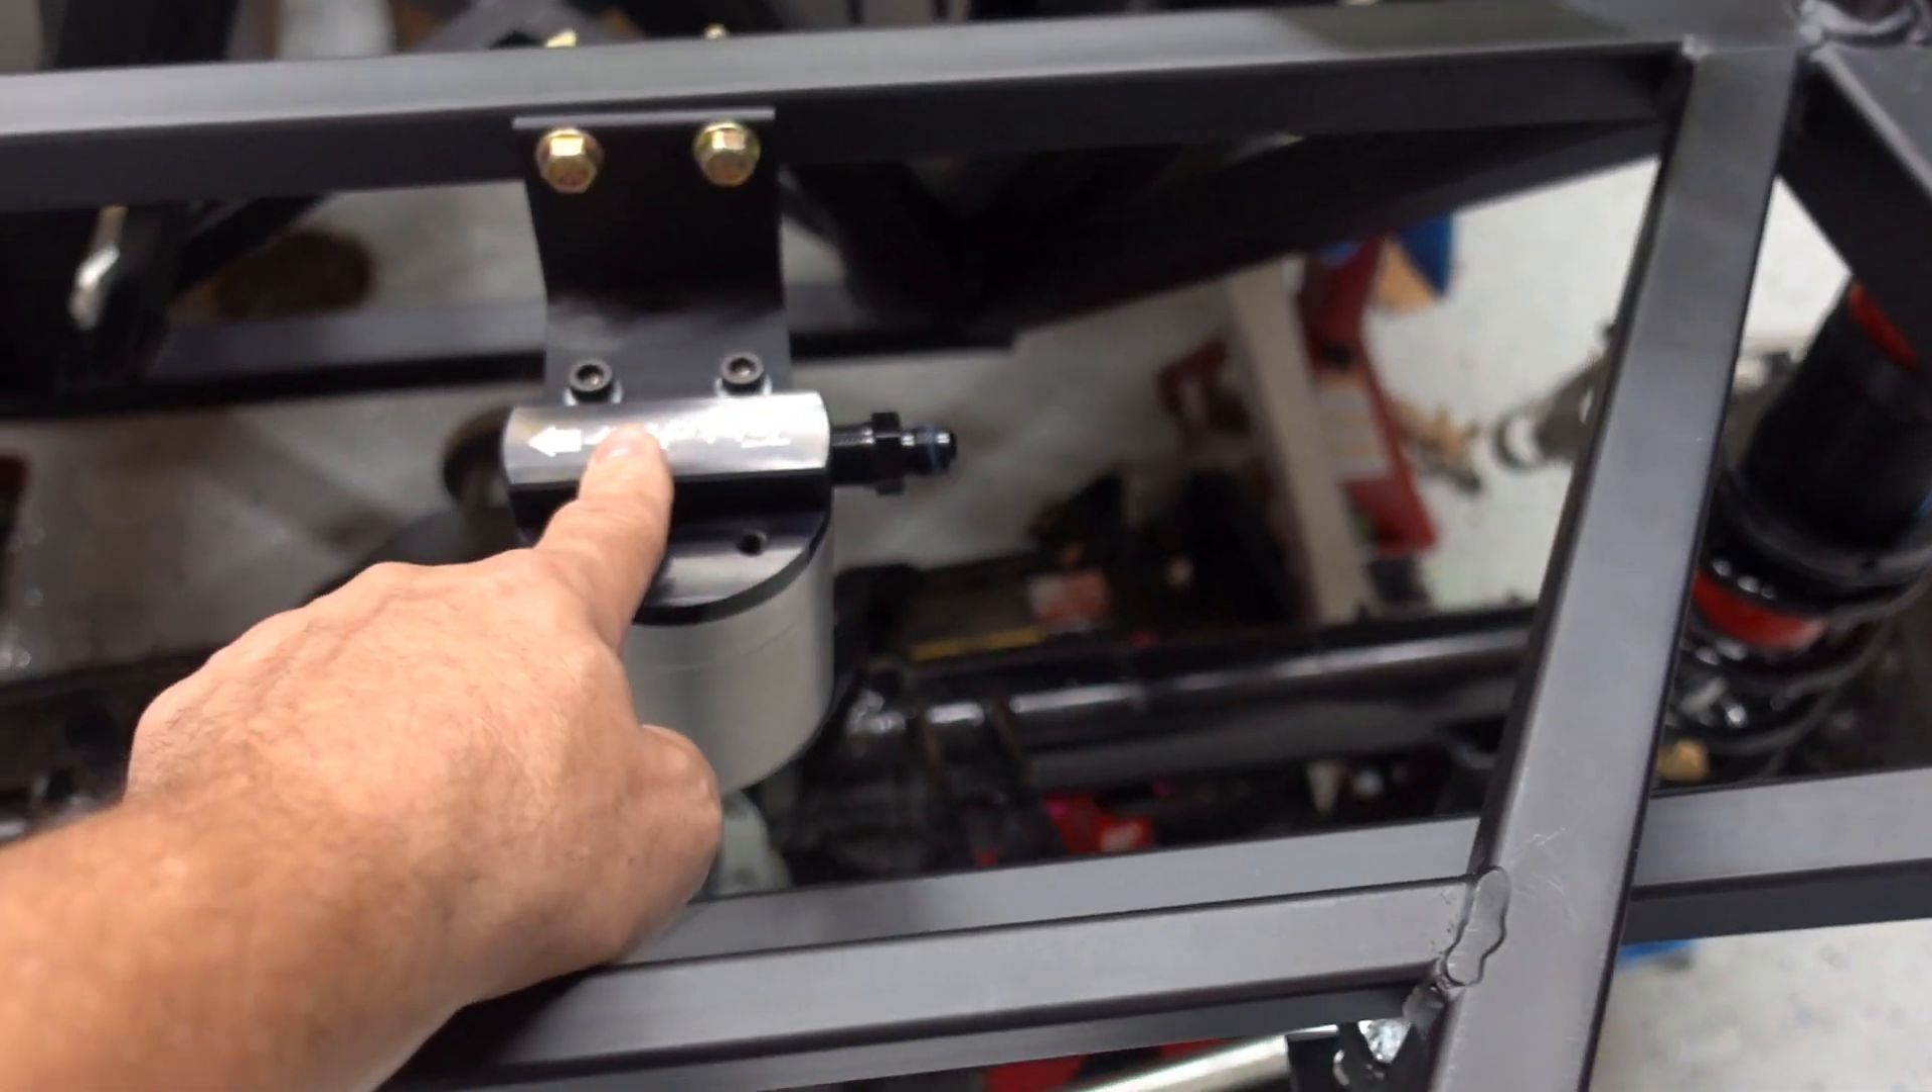So the the first steel hose that I made is going to go from here and I've gone ahead and mounted my fuel filter here.